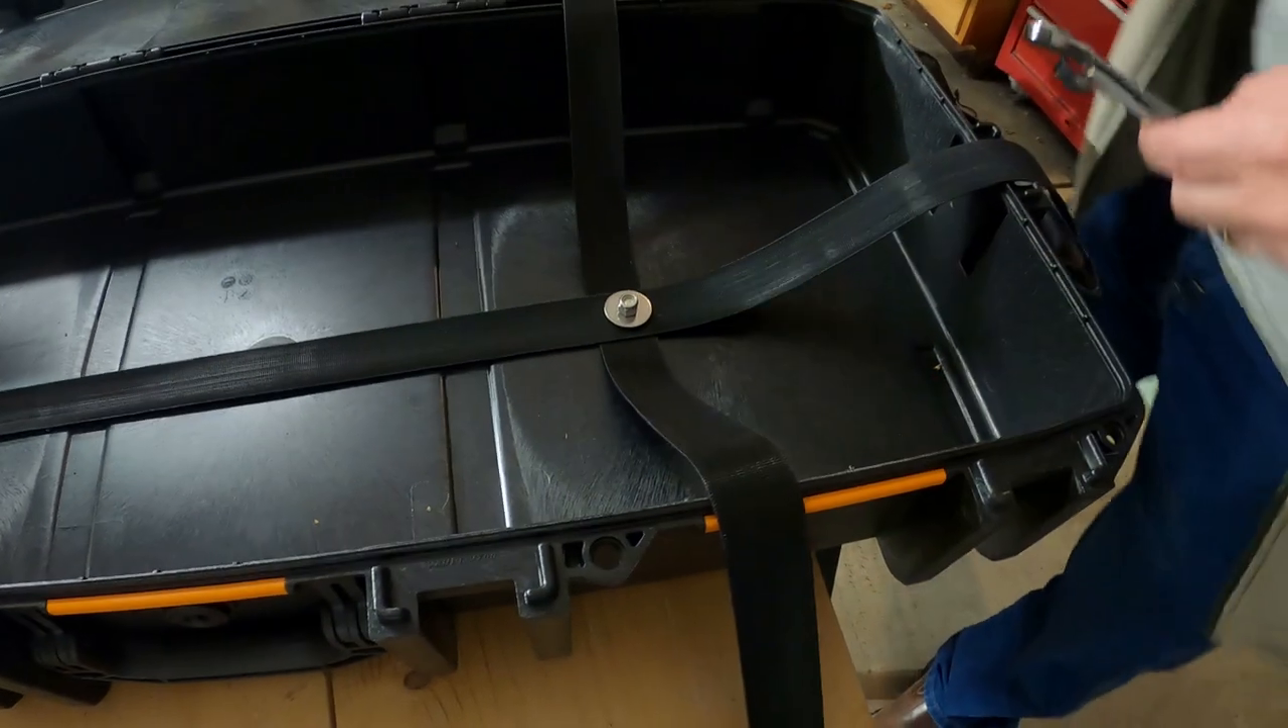All right I put the straps through the plastic container I got the bolt in there.